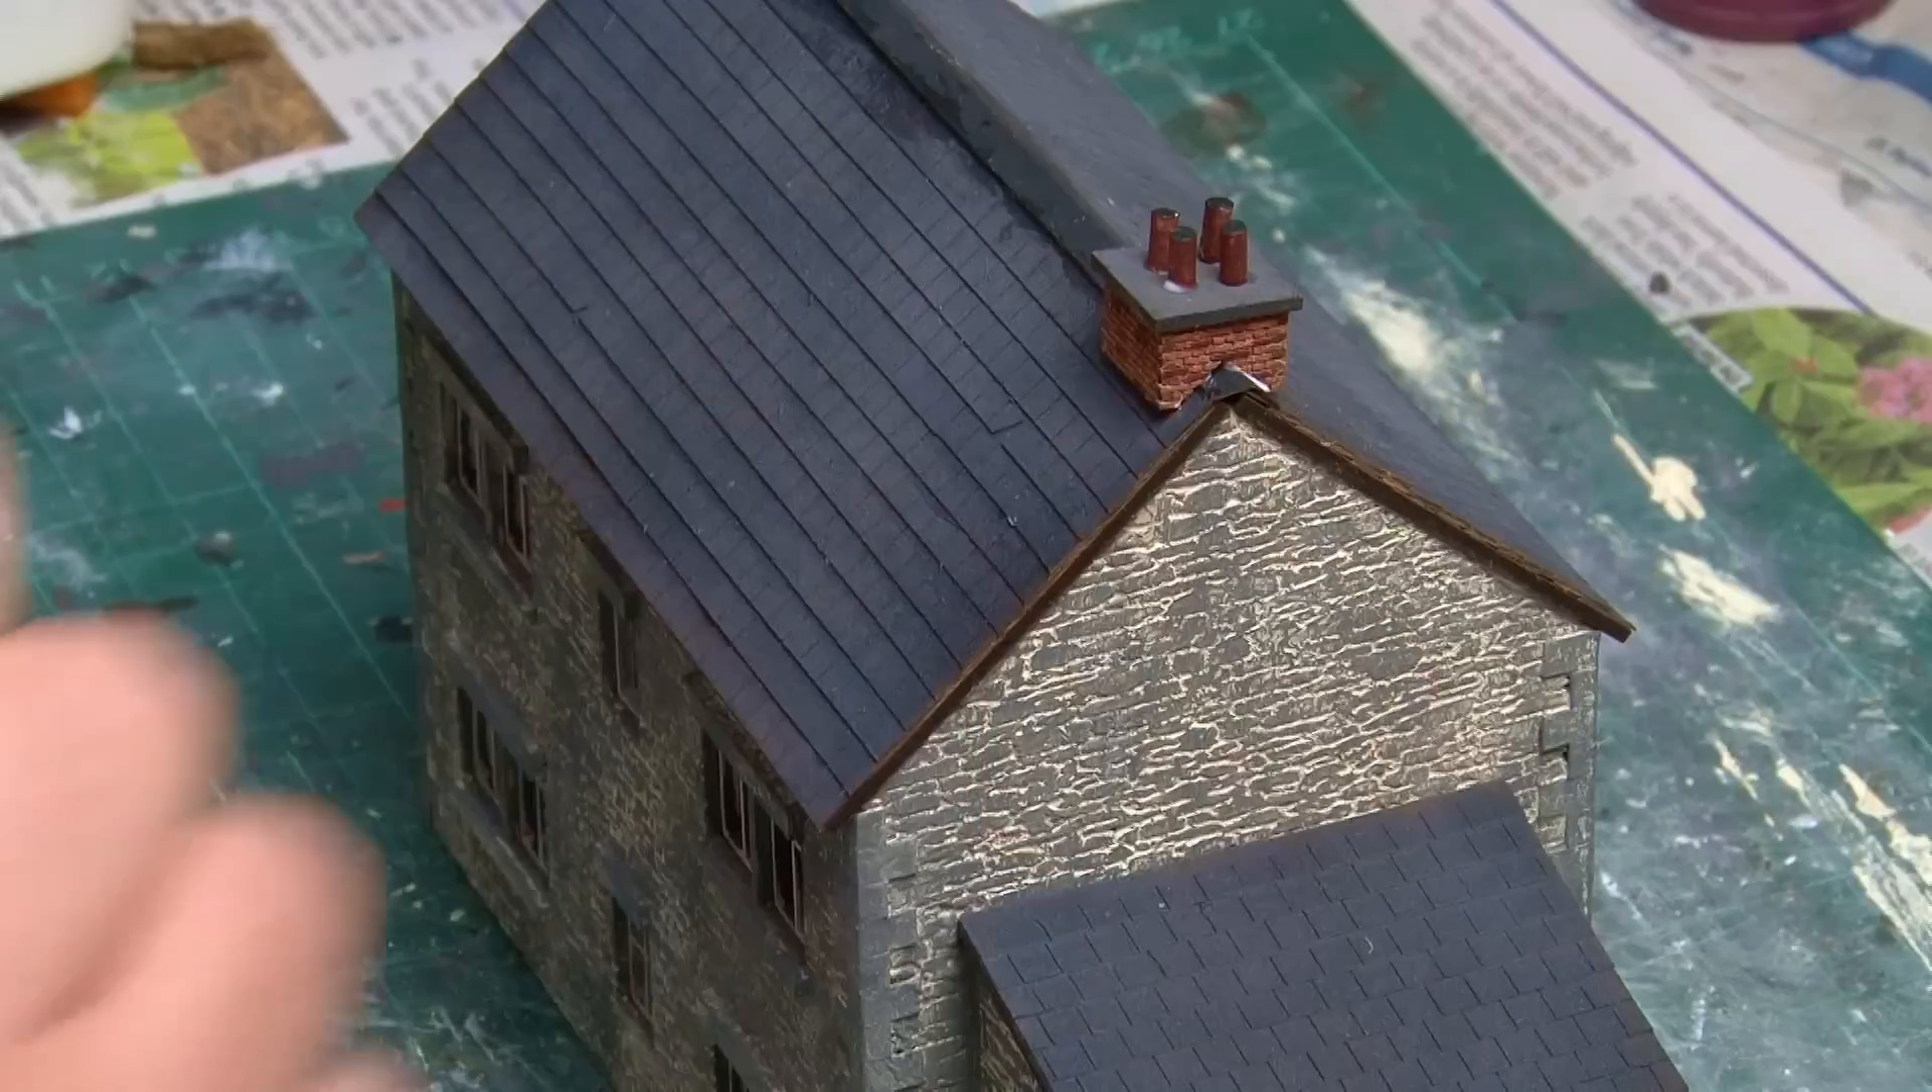And last but not least, the chimney is slotted over the top. You may notice I've also picked out a few individual bricks in brown just for some added variation.